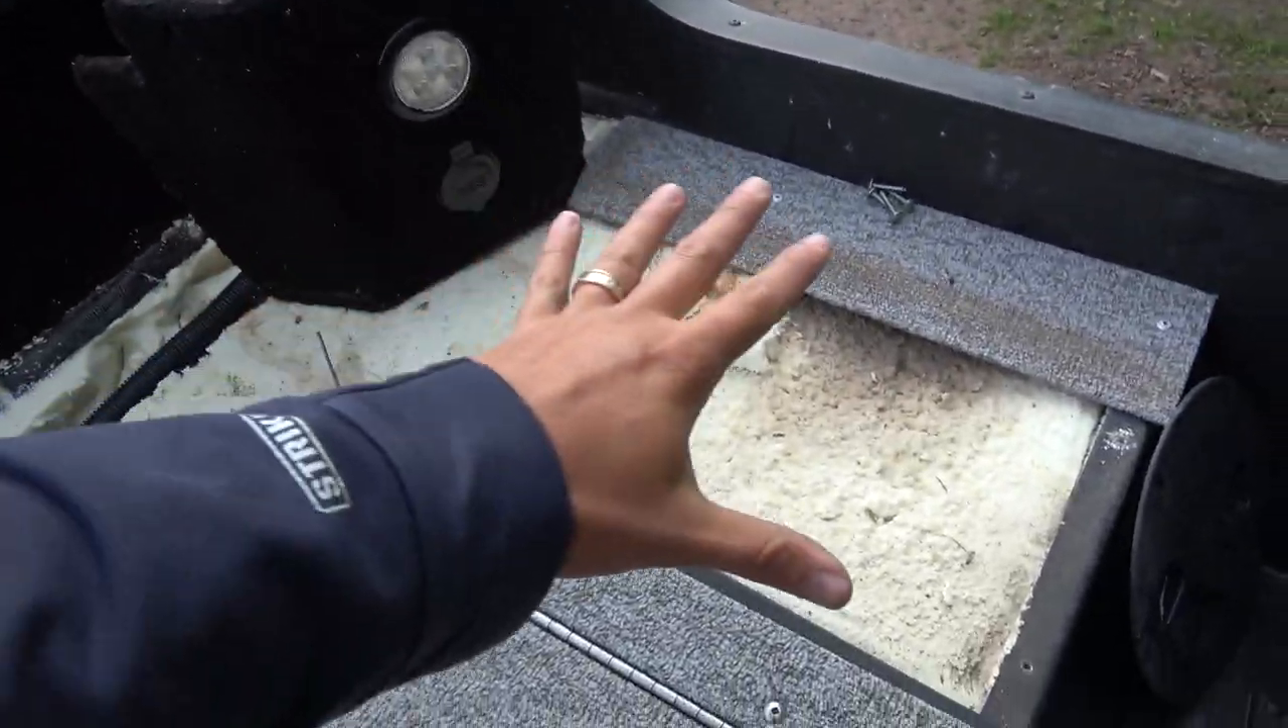So starting out in the back I basically you know just removed this big panel.